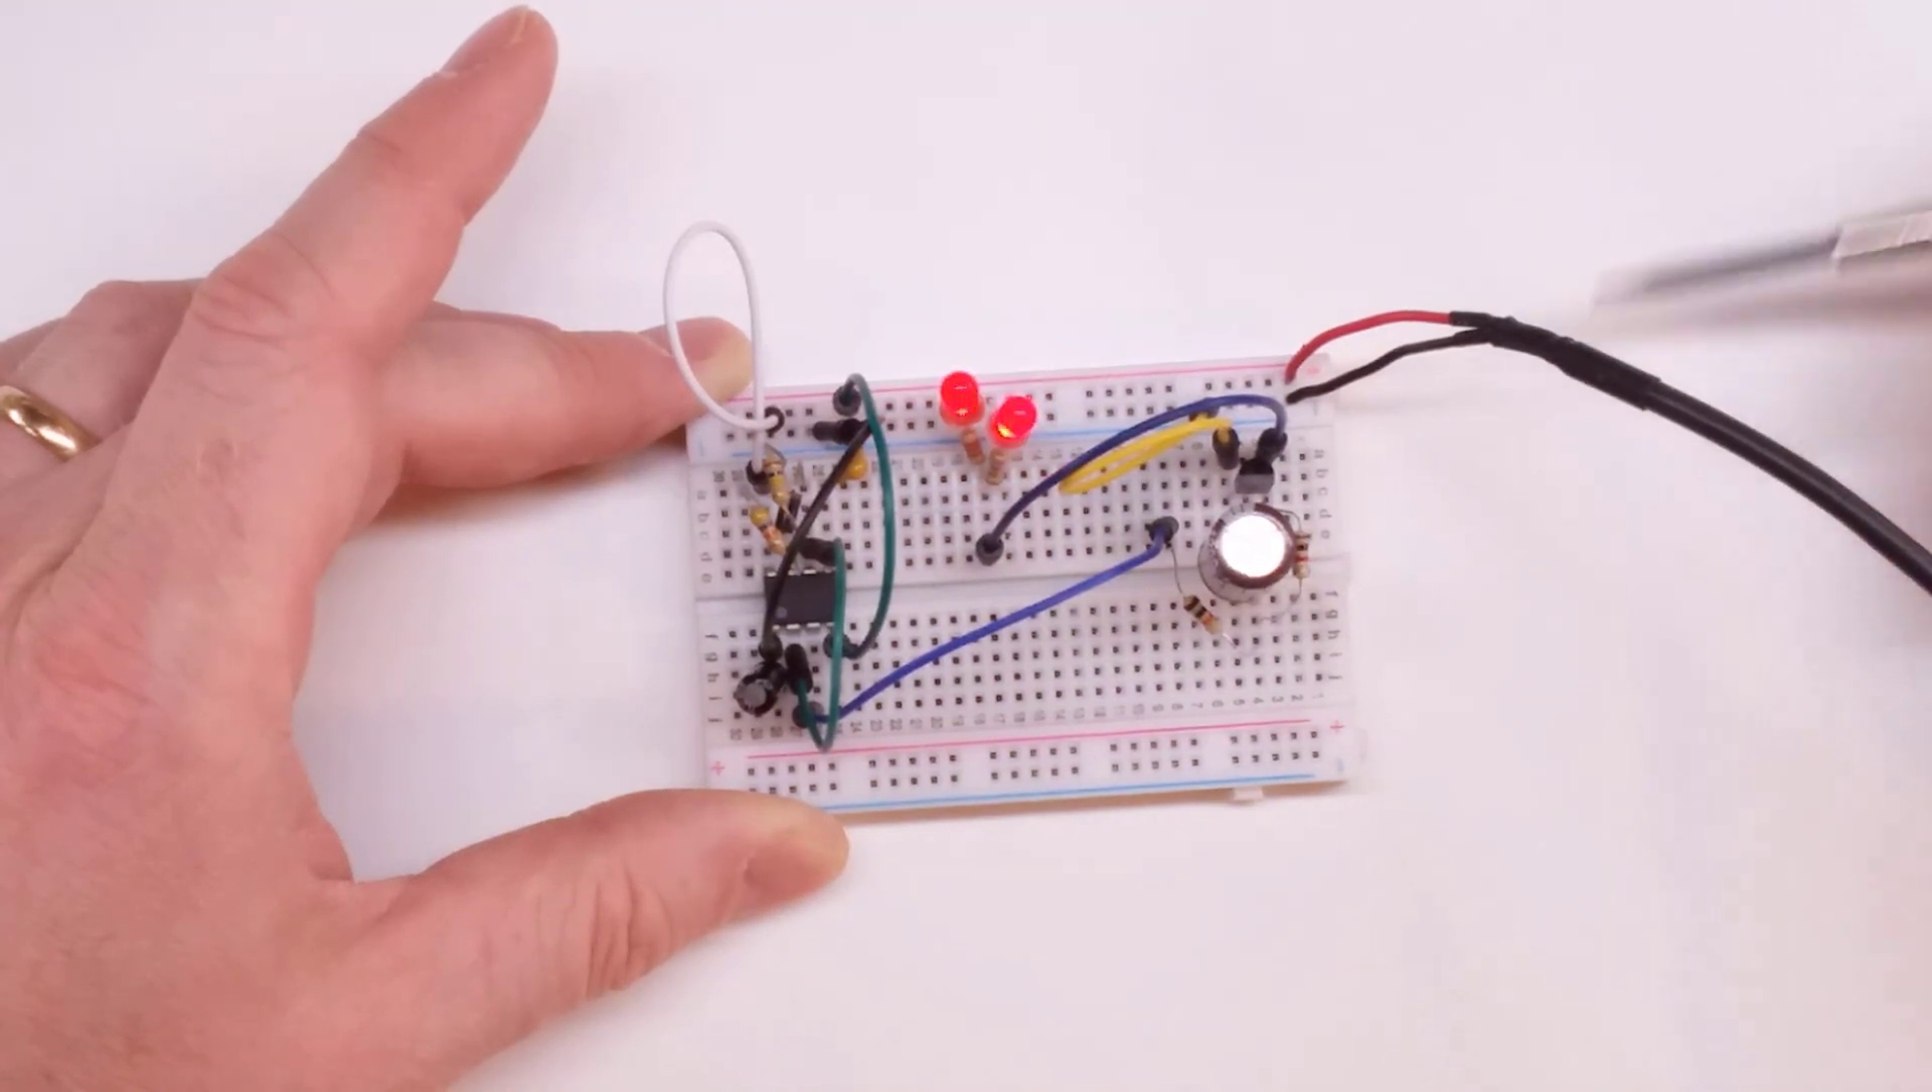And right now, you can see I just have two LEDs plugged in.